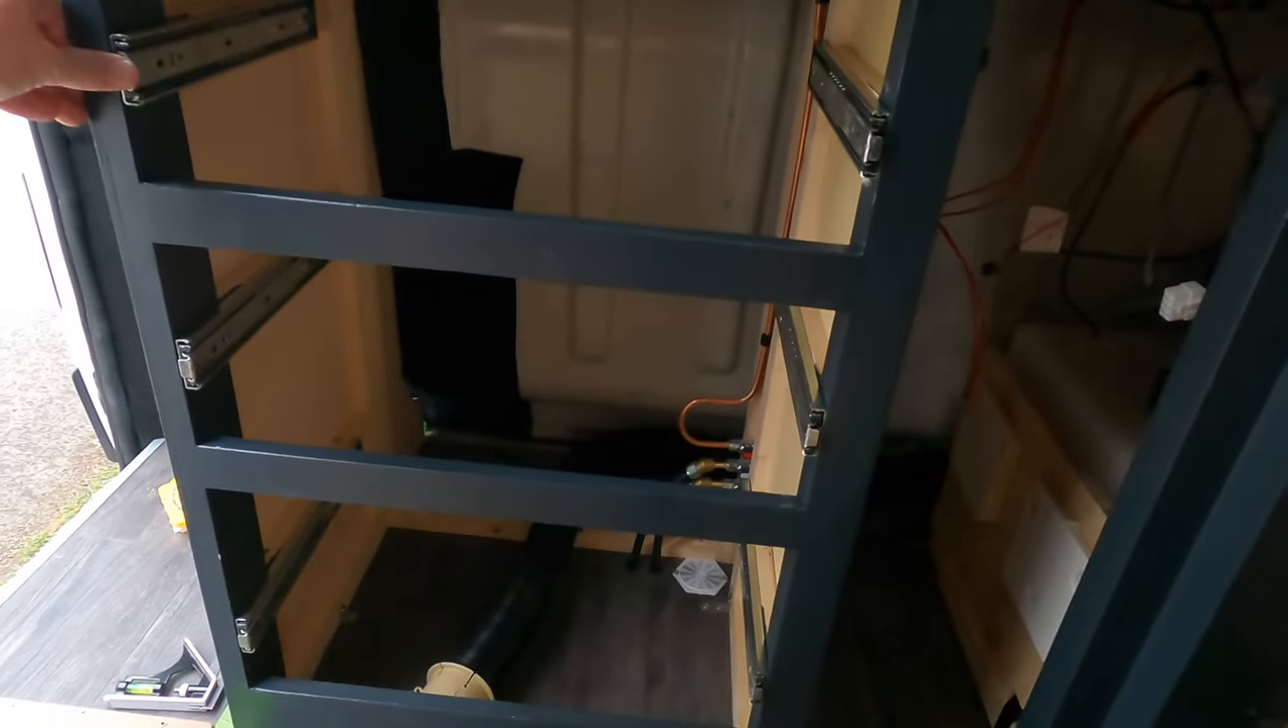We've got runners installed here for all the drawers.